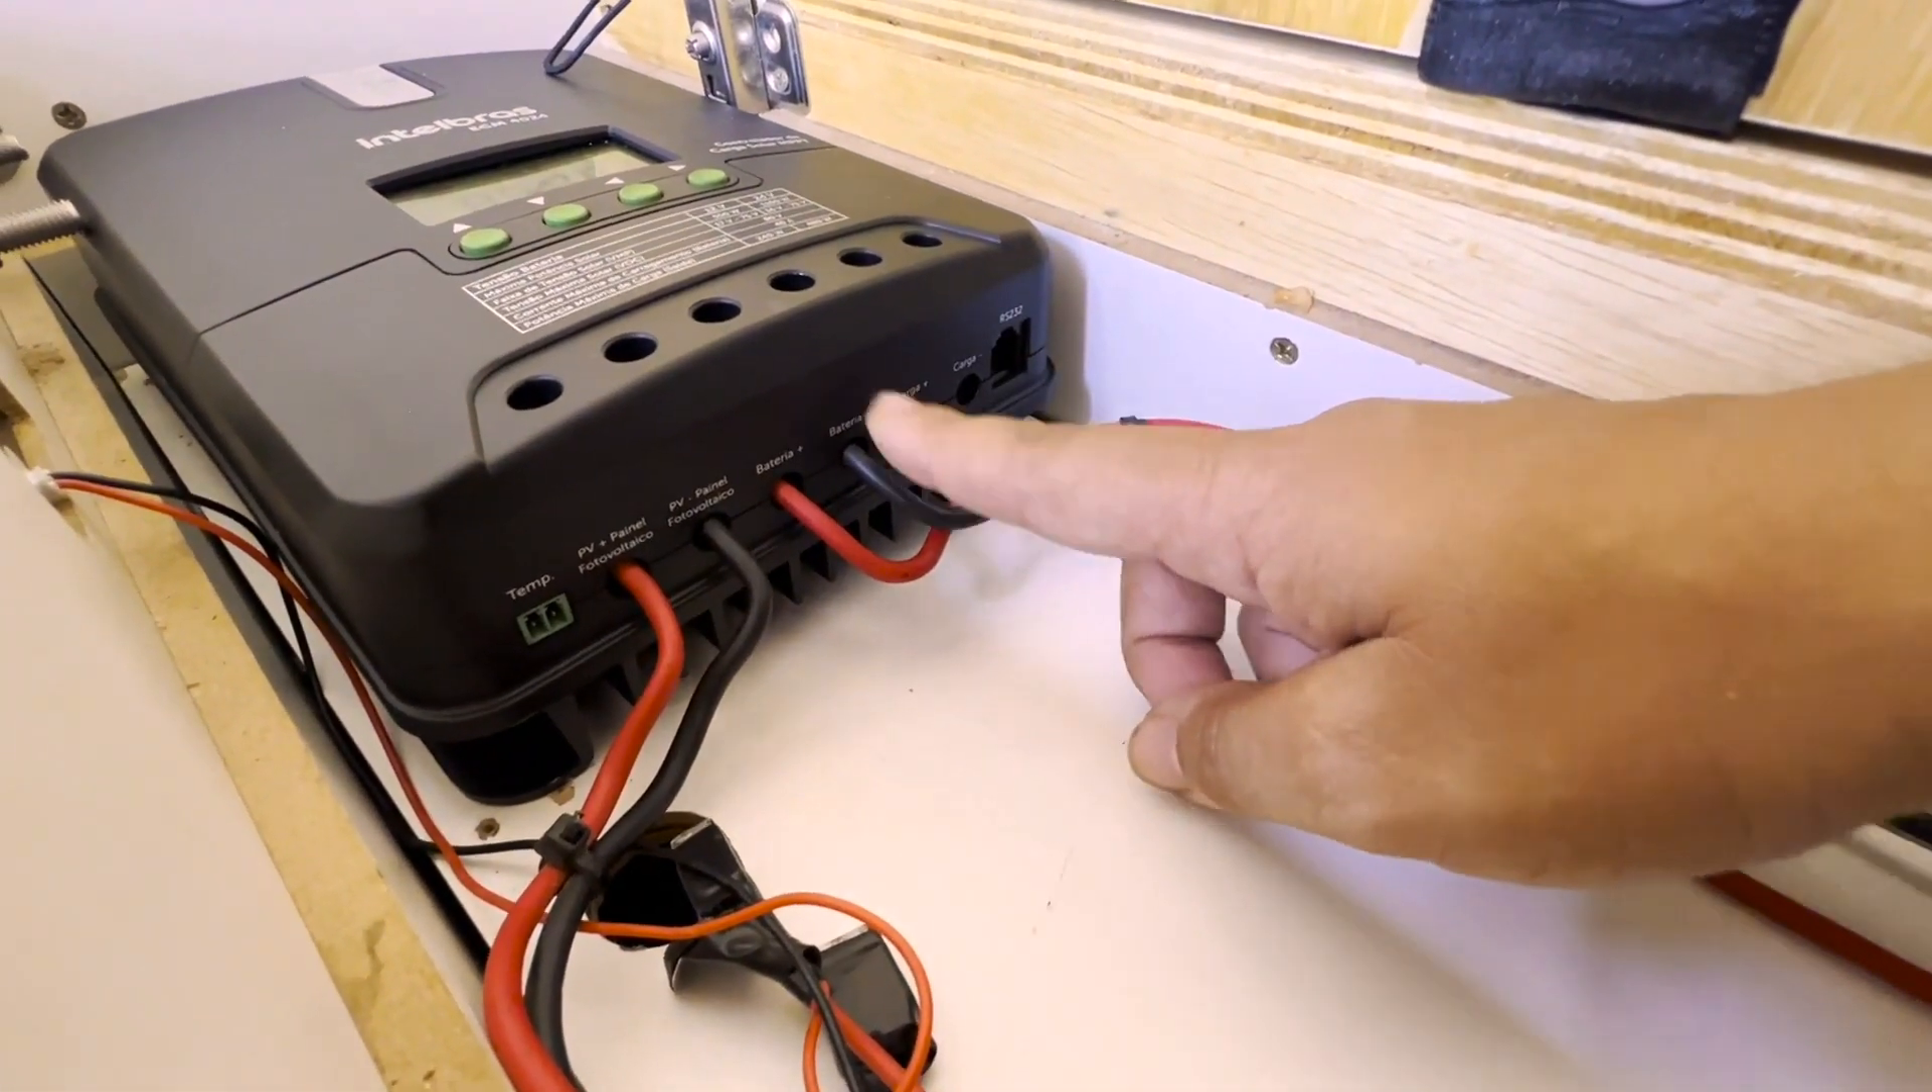Entrando aqui no motorhome, embaixo do nosso sofá fica a nossa central elétrica, onde a gente já instalou o nosso controlador de carga, super simples de instalar.